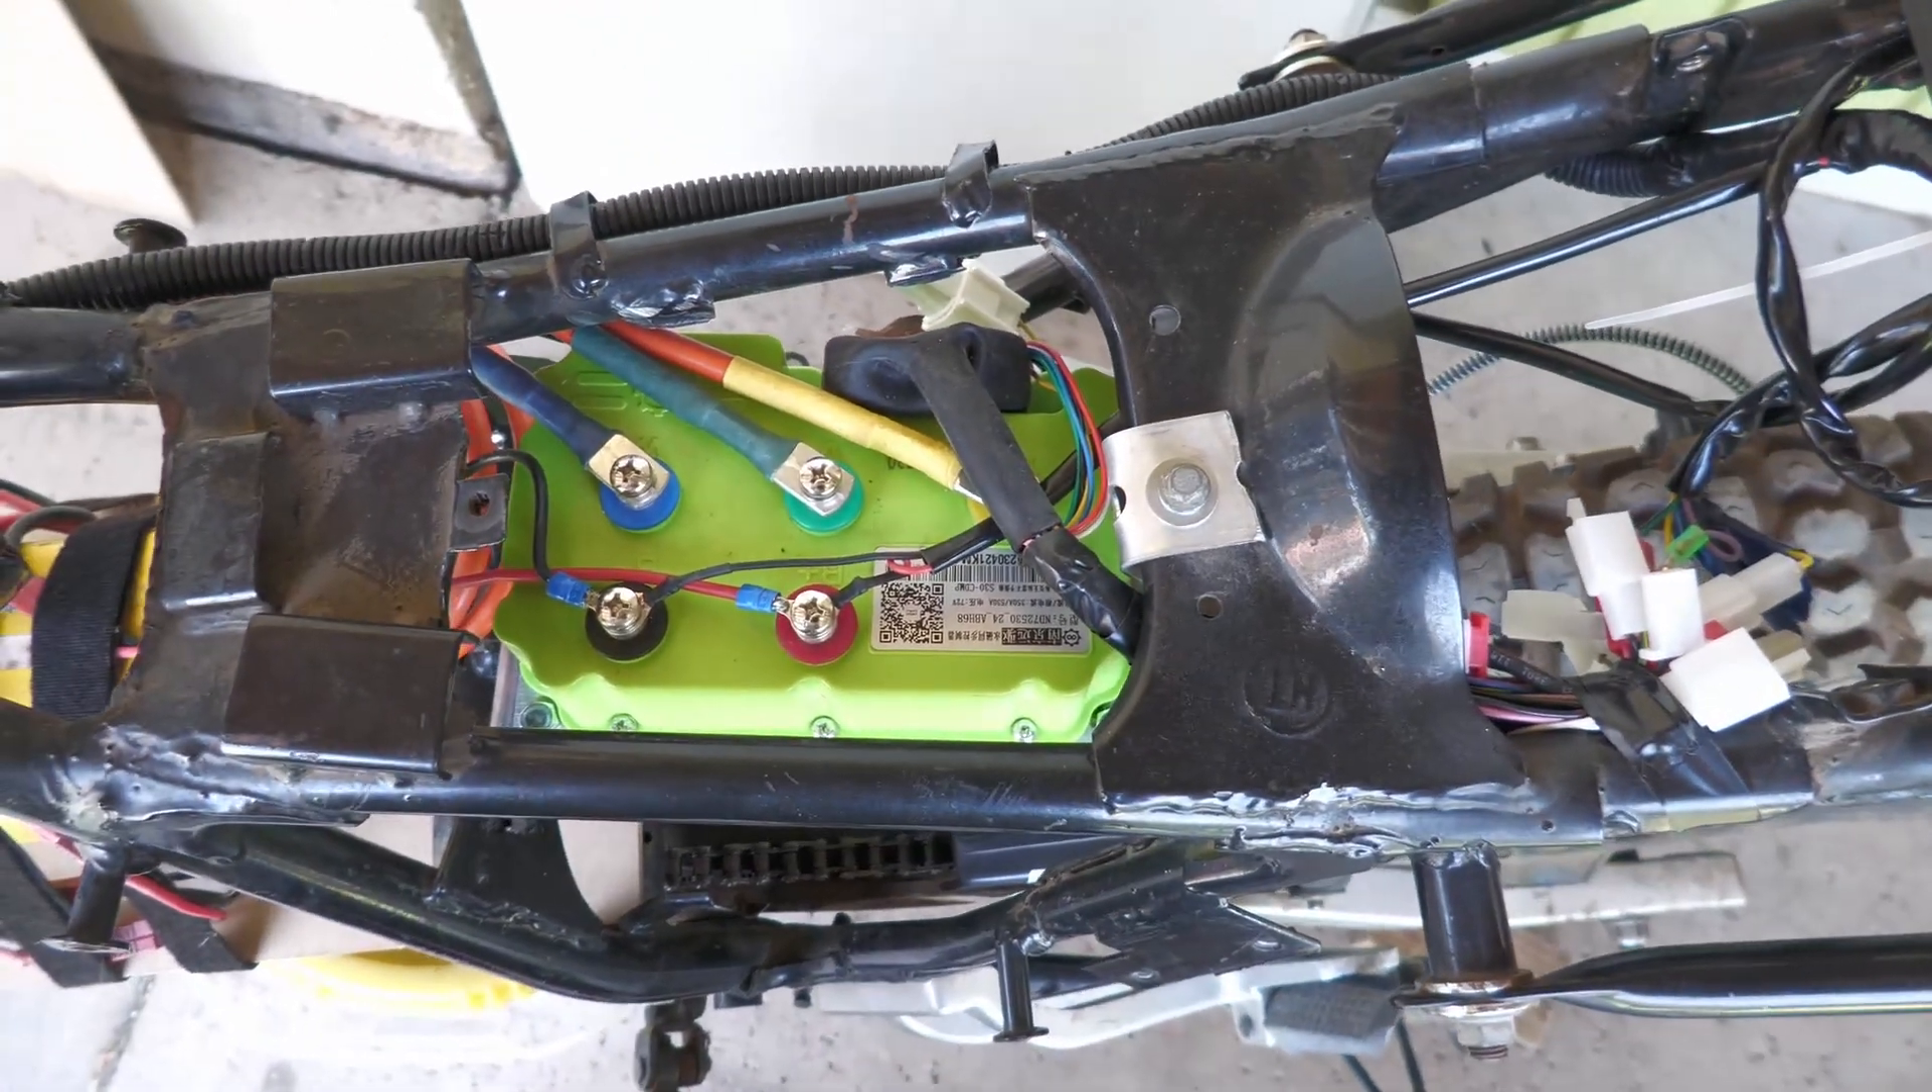I did put the controller under the the seat.